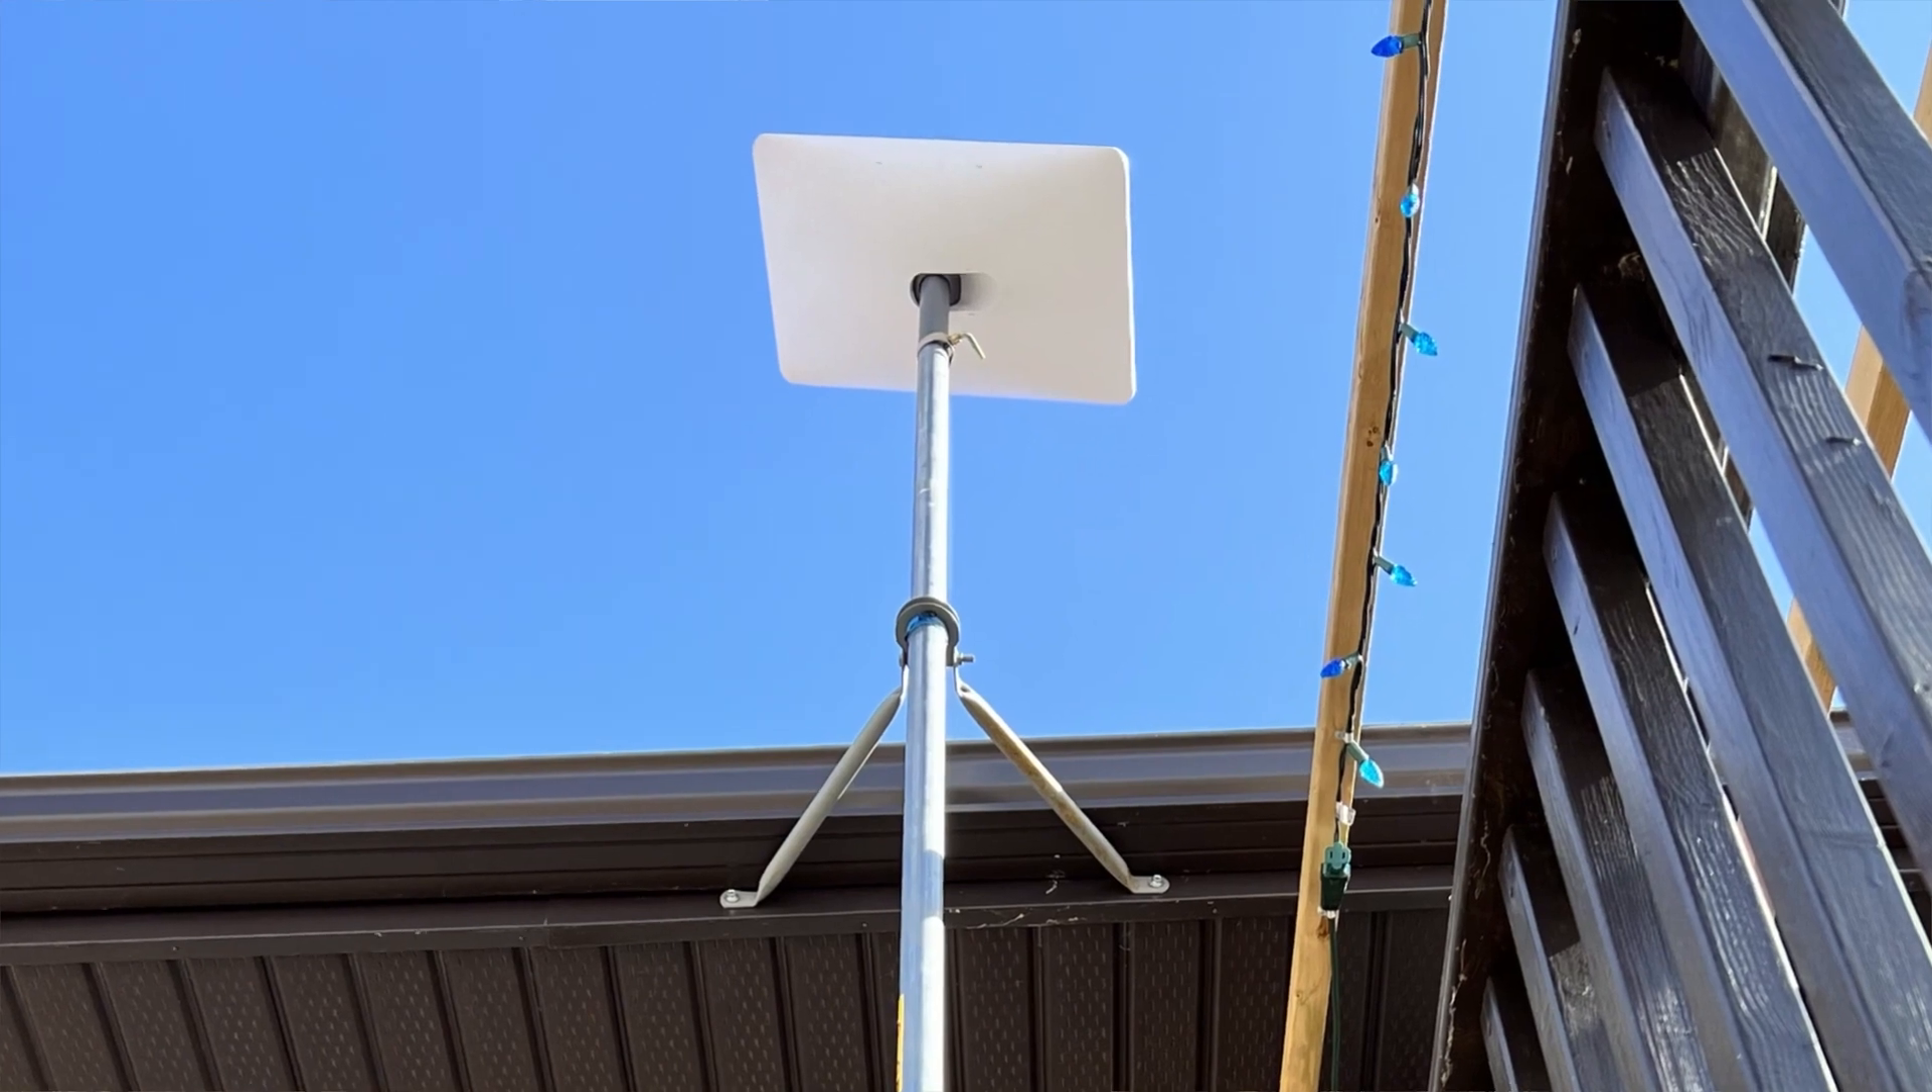We got that uh tripod with the extension pole successfully mounted.